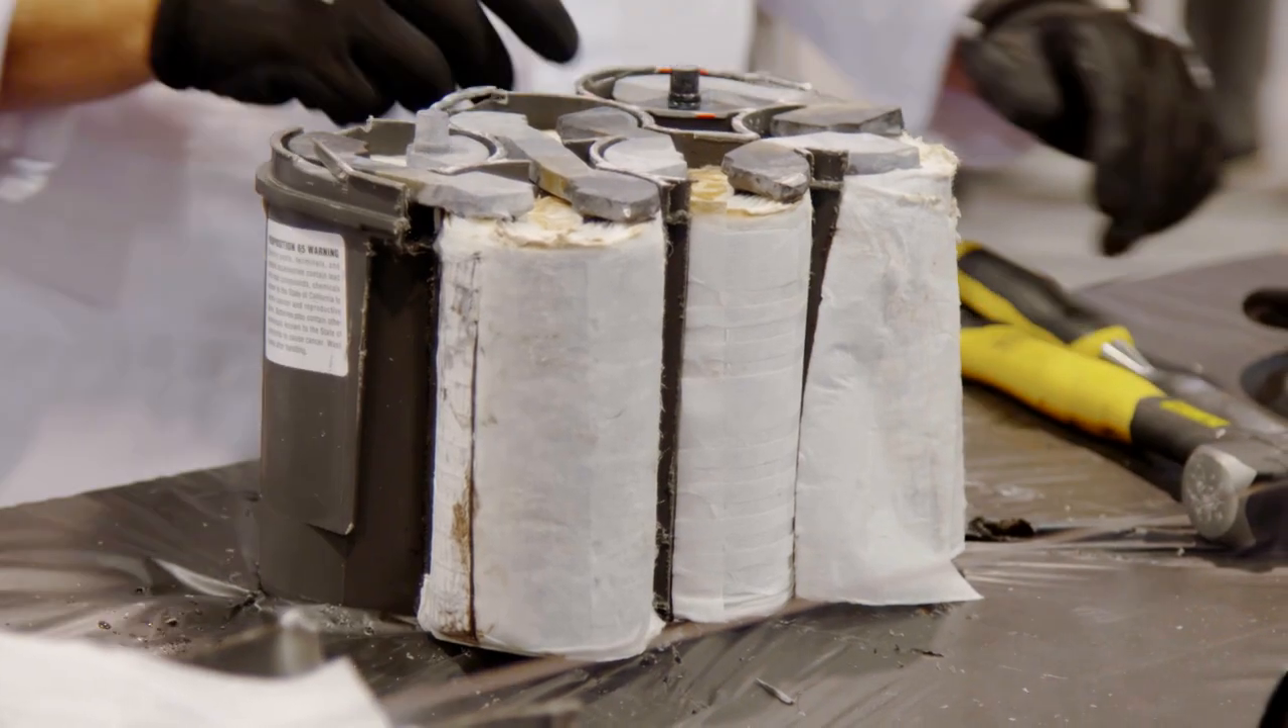So as you see now Cam is starting to take the exterior of the case apart on this battery and now you can see that white fiberglass matting that's coming out.